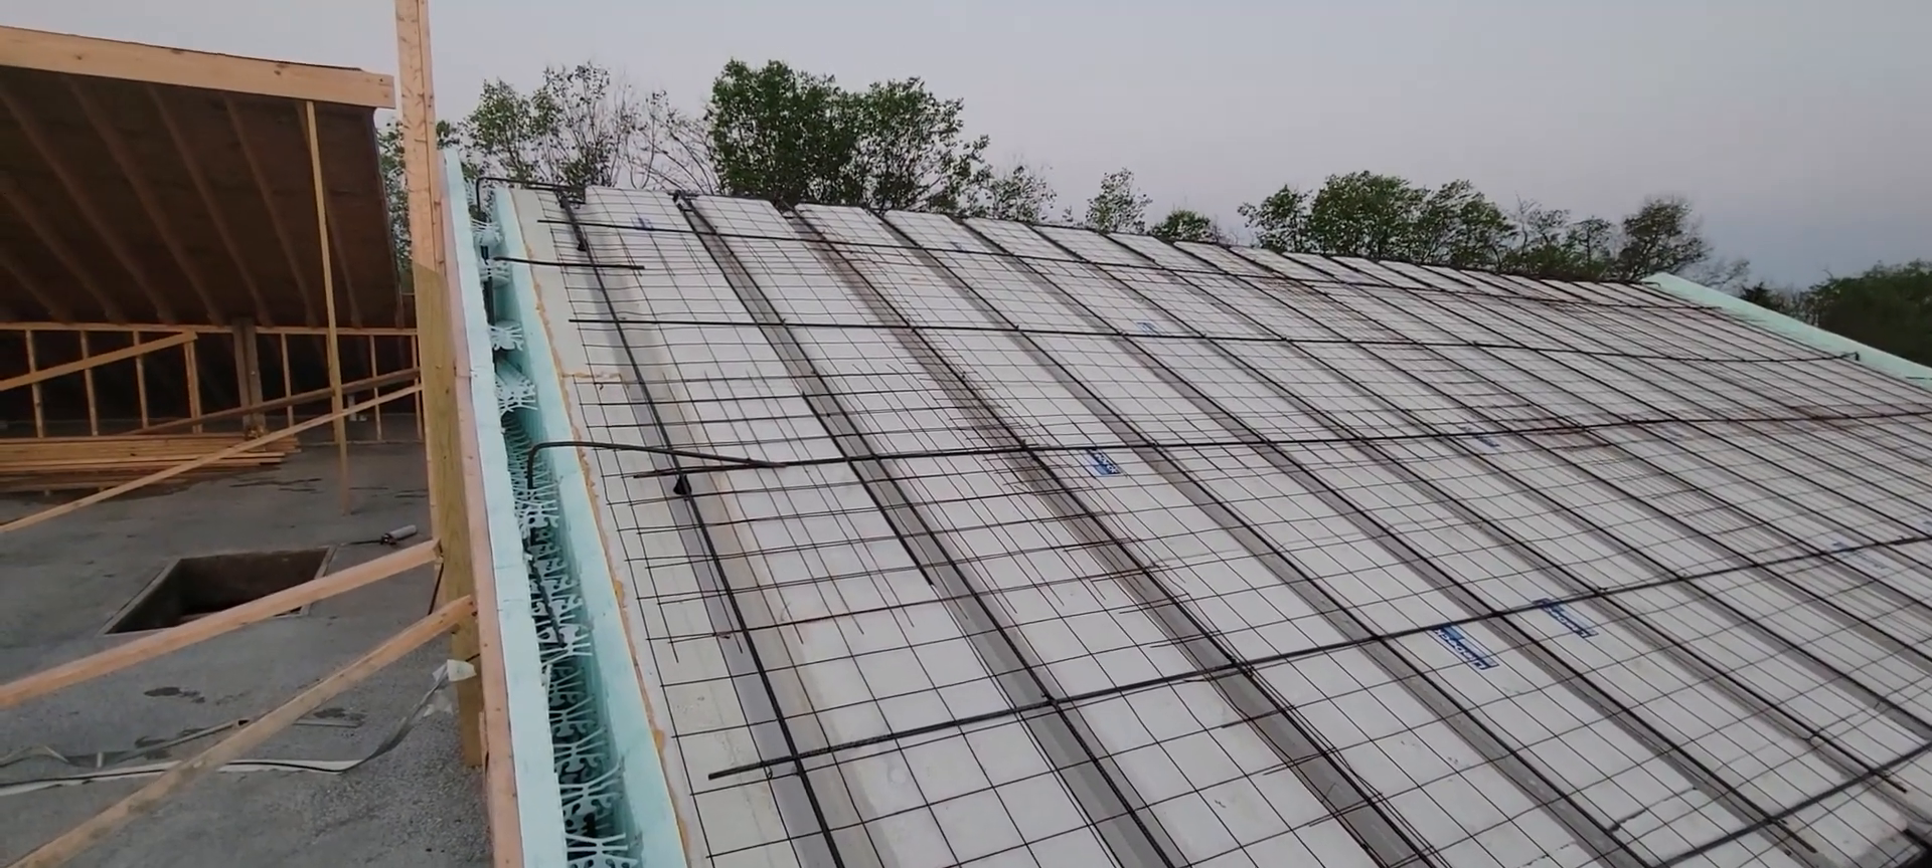And here's our edge for the concrete. We have all of our rebar in place.